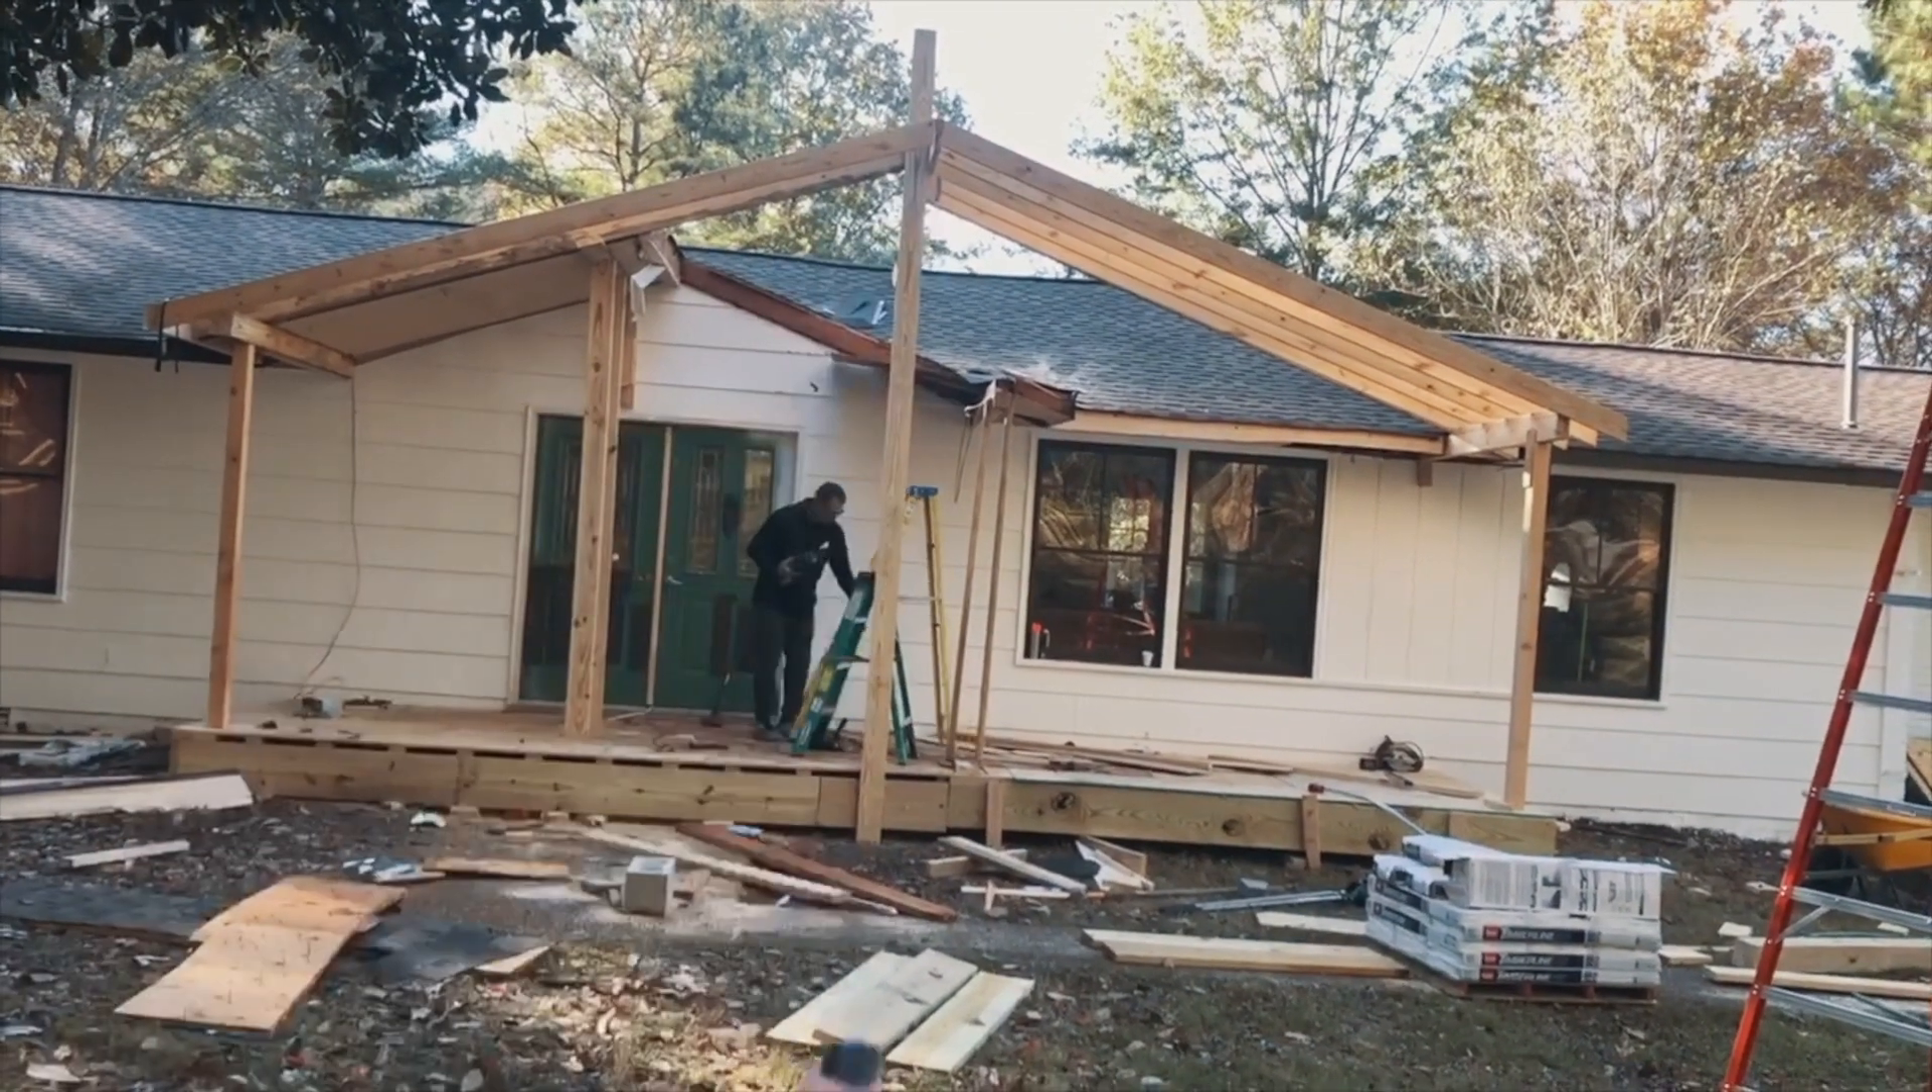So you can kind of start to see it looks like our bigger gabled roof. And these beams right here are just support beams right now until he gets it all put up.